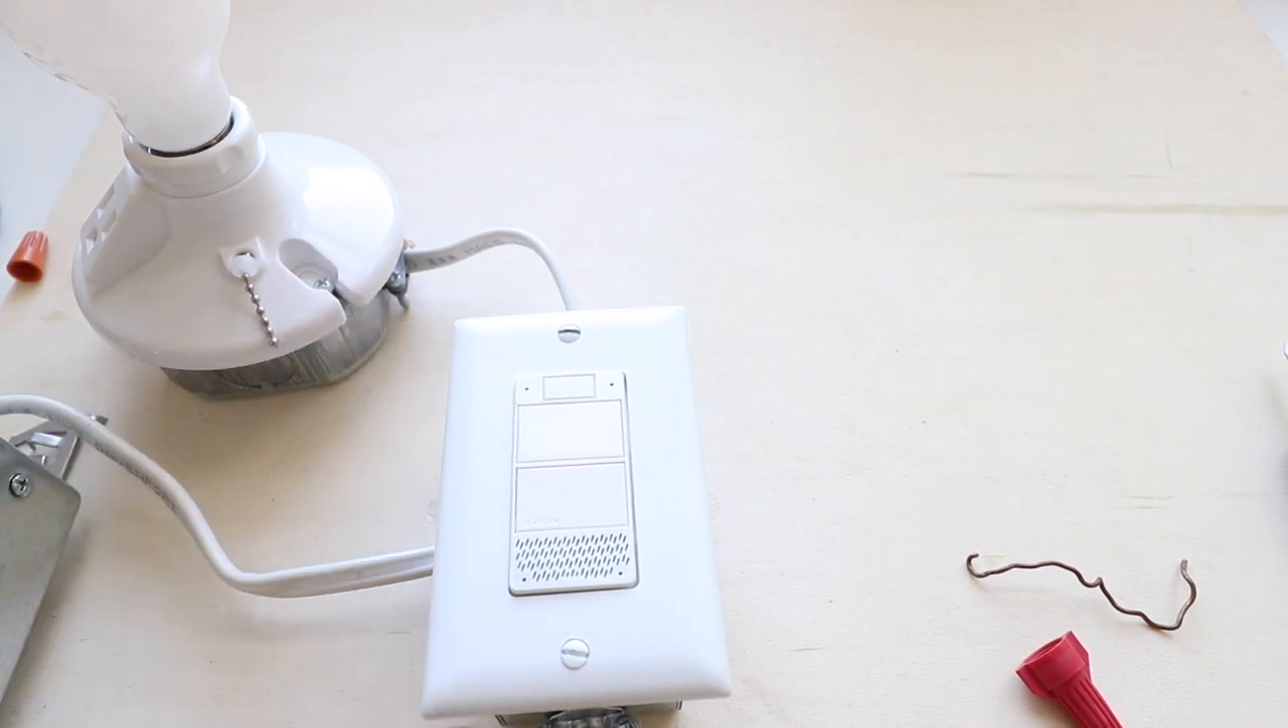Now that we have the cover plate installed, we're ready to turn the power back on at the circuit breaker to this light switch.